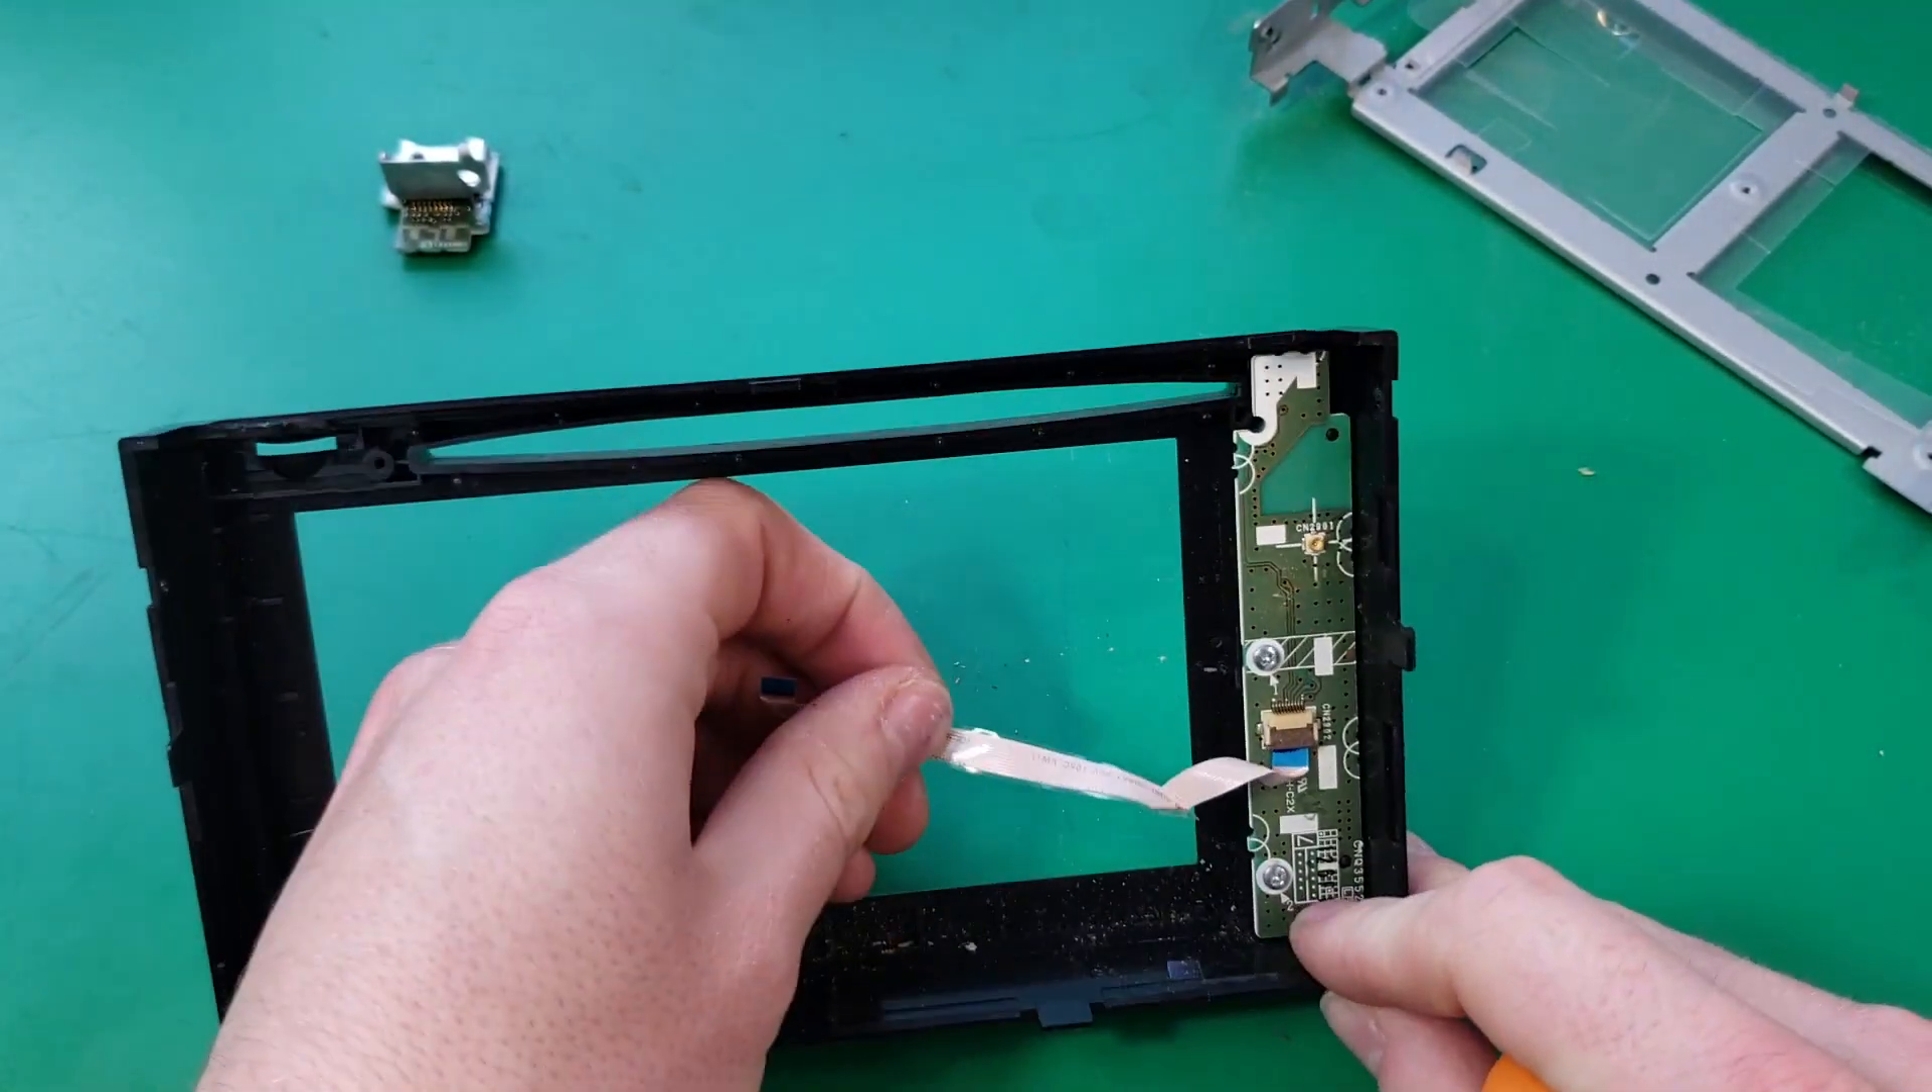Now the last thing to come off here is this little circuit board here for the buttons.